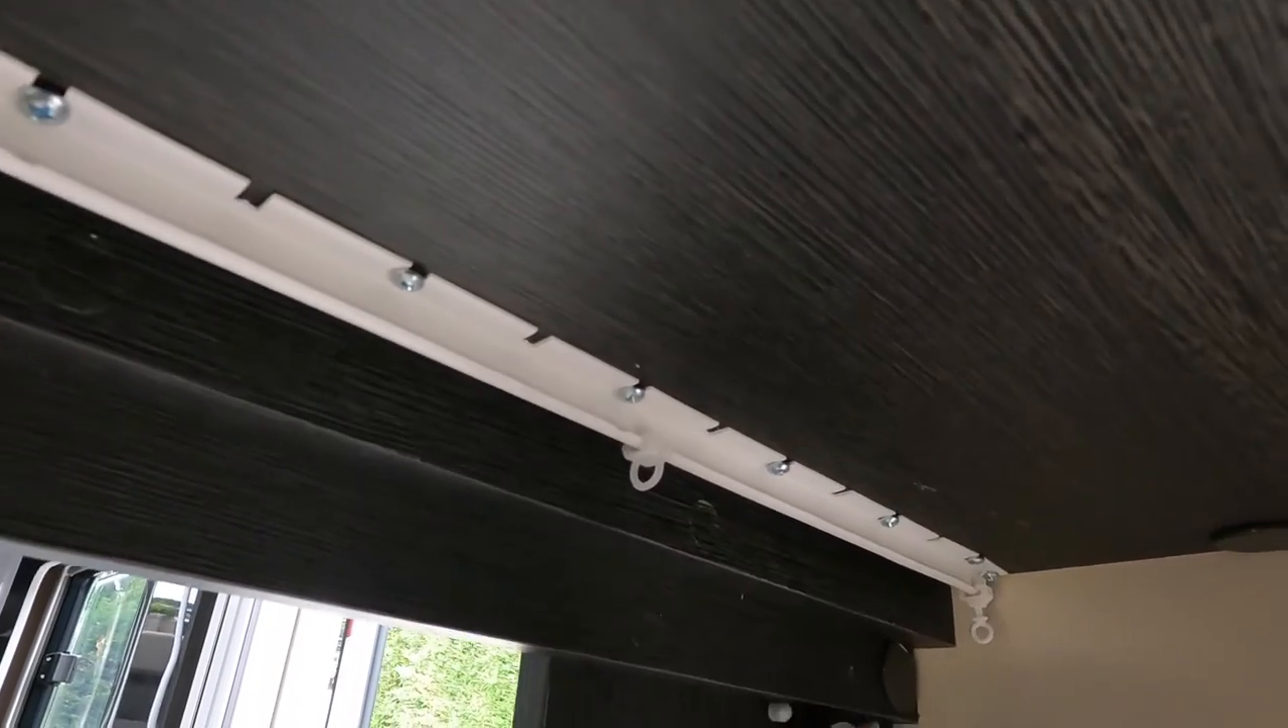Donc là vous pouvez voir que mon rail est posé tout simplement.